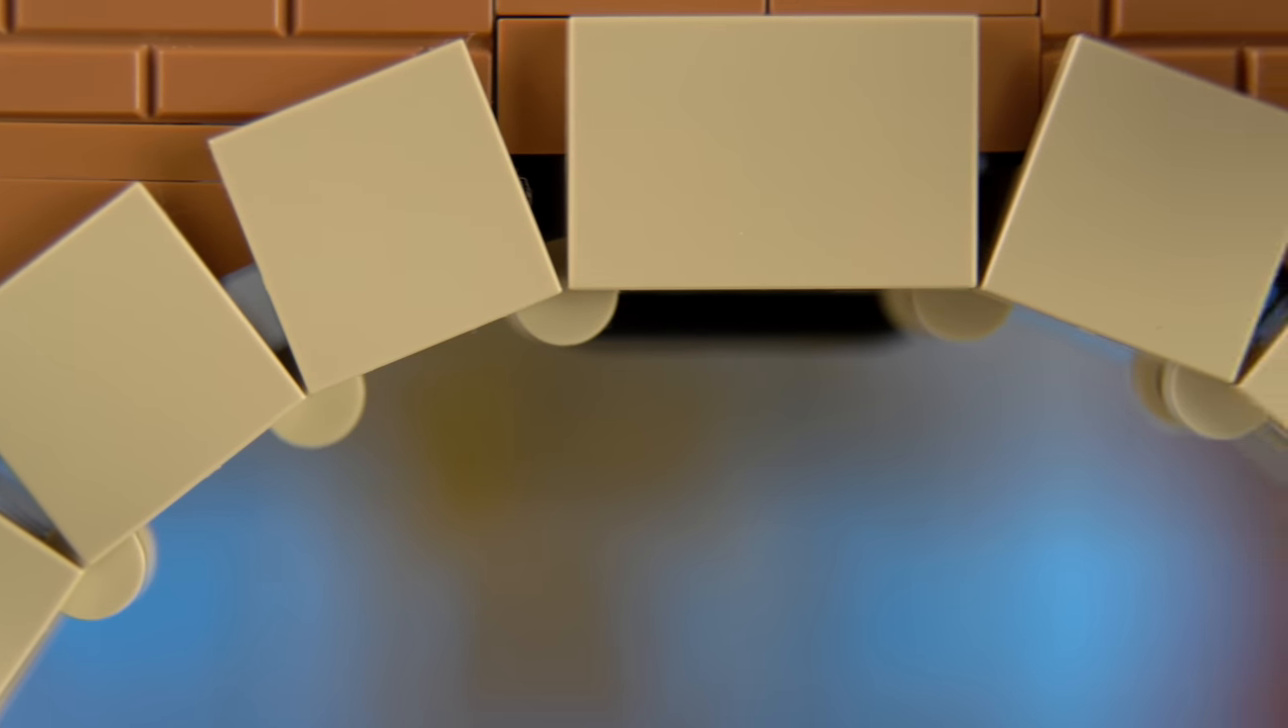The arches themselves while being a cool building technique feels a bit flawed with these gaps between the 2x2 tiles used.